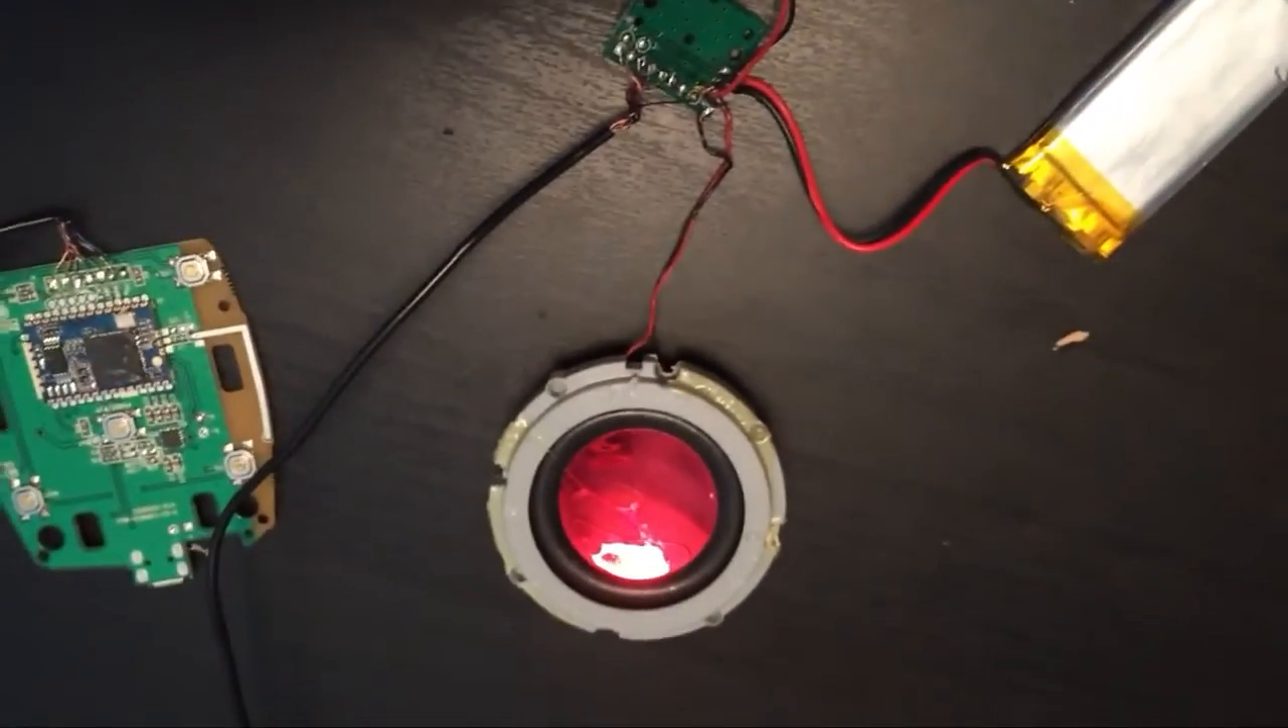Alright guys, so I have gotten the first speaker out and I soldered it to the circuit board here.